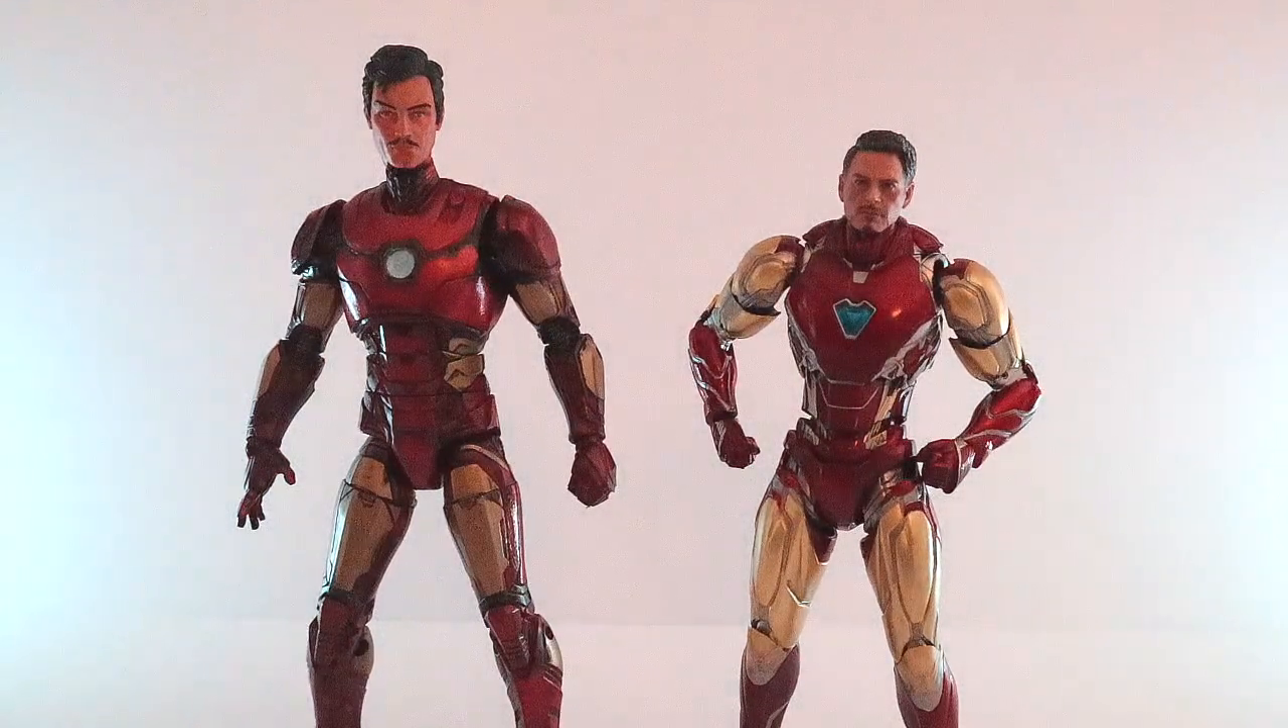I just put on the 80 years anniversary head from the Tony Stark on this Ironman but as you can see the neck and the ball joint is too long.